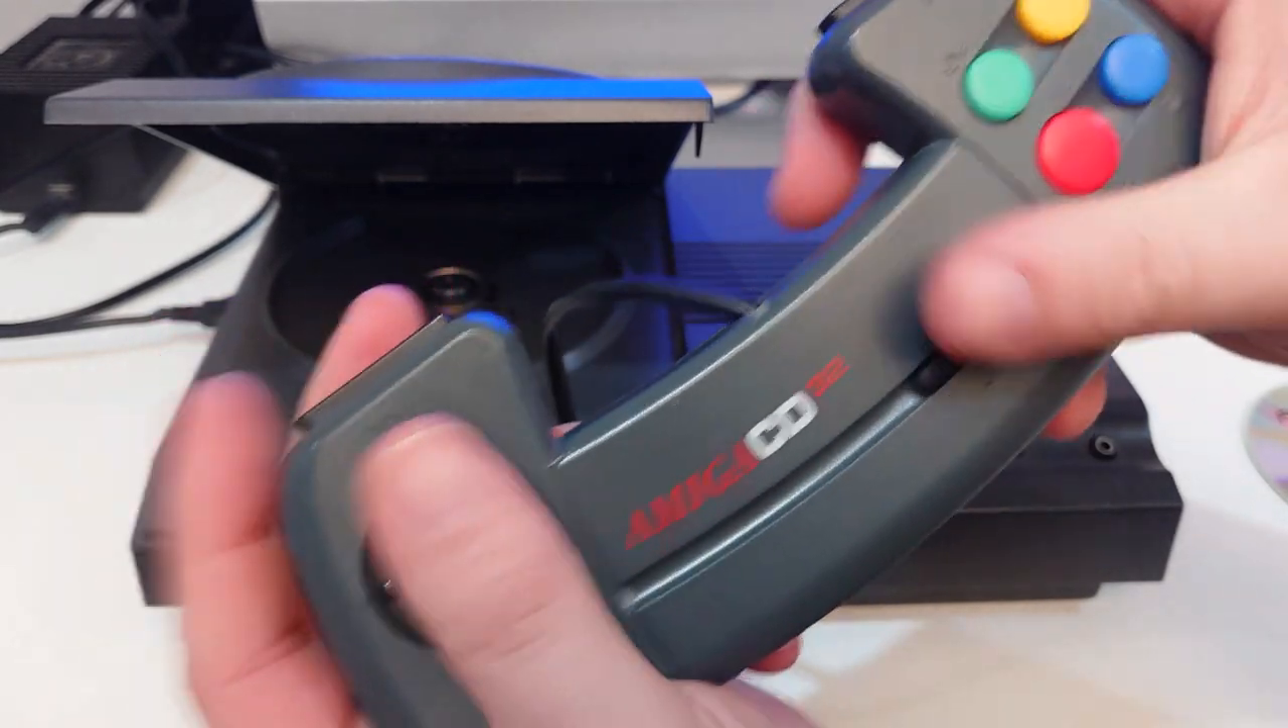So we have the controller back together.